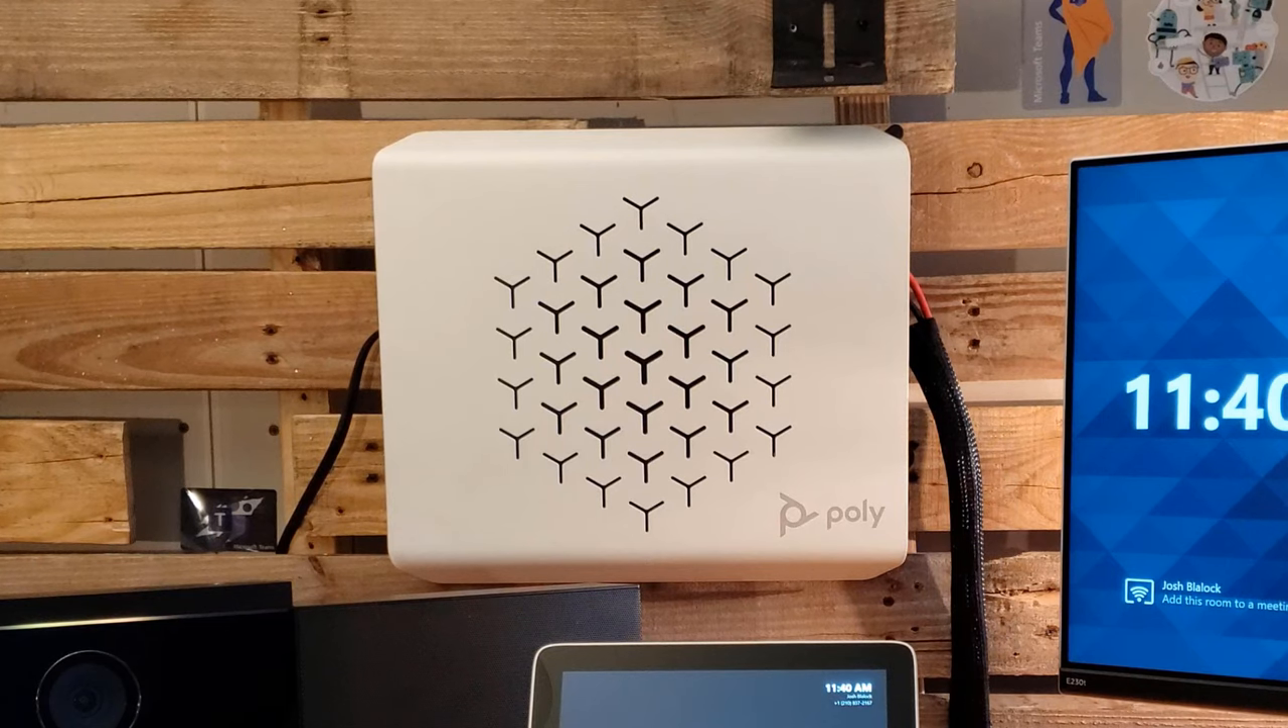And I've even taken a nice little cable sleeve to tie all four together and have them run down the wall in a uniform manner.